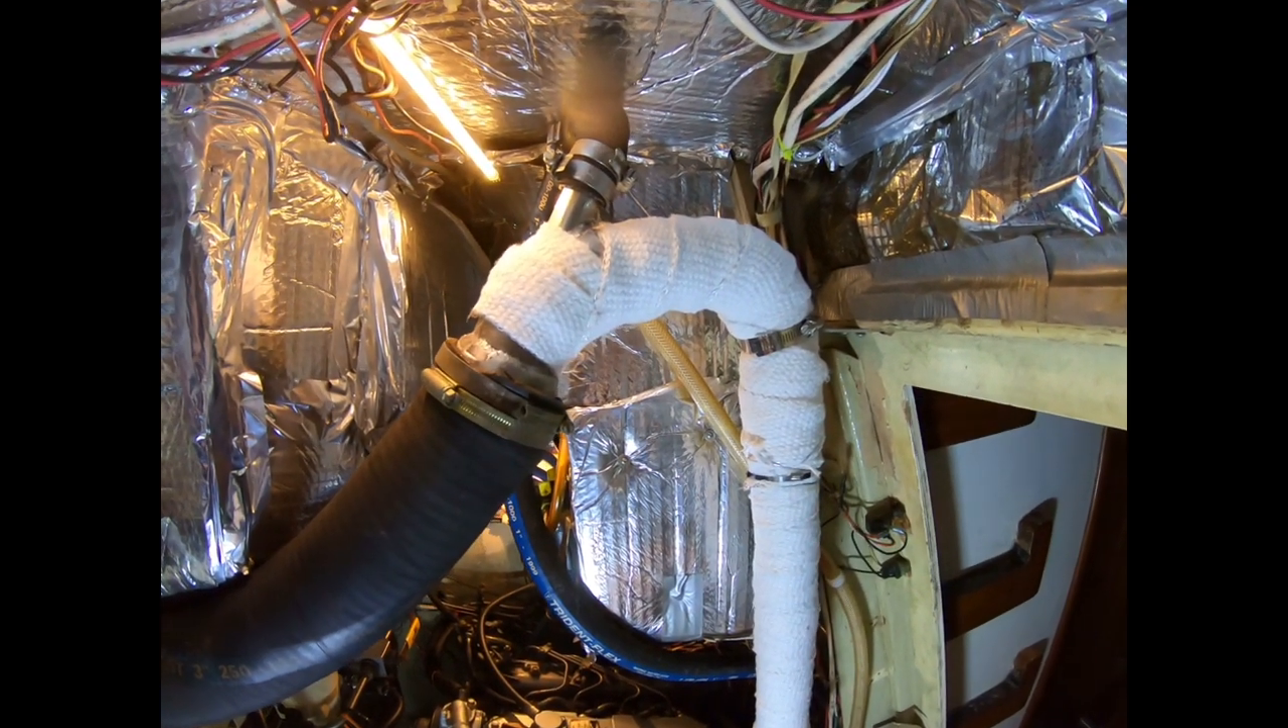So we have some good new insulation on the new riser and all we need now is the gasket for the end cap and we'll be good to go for a water test.